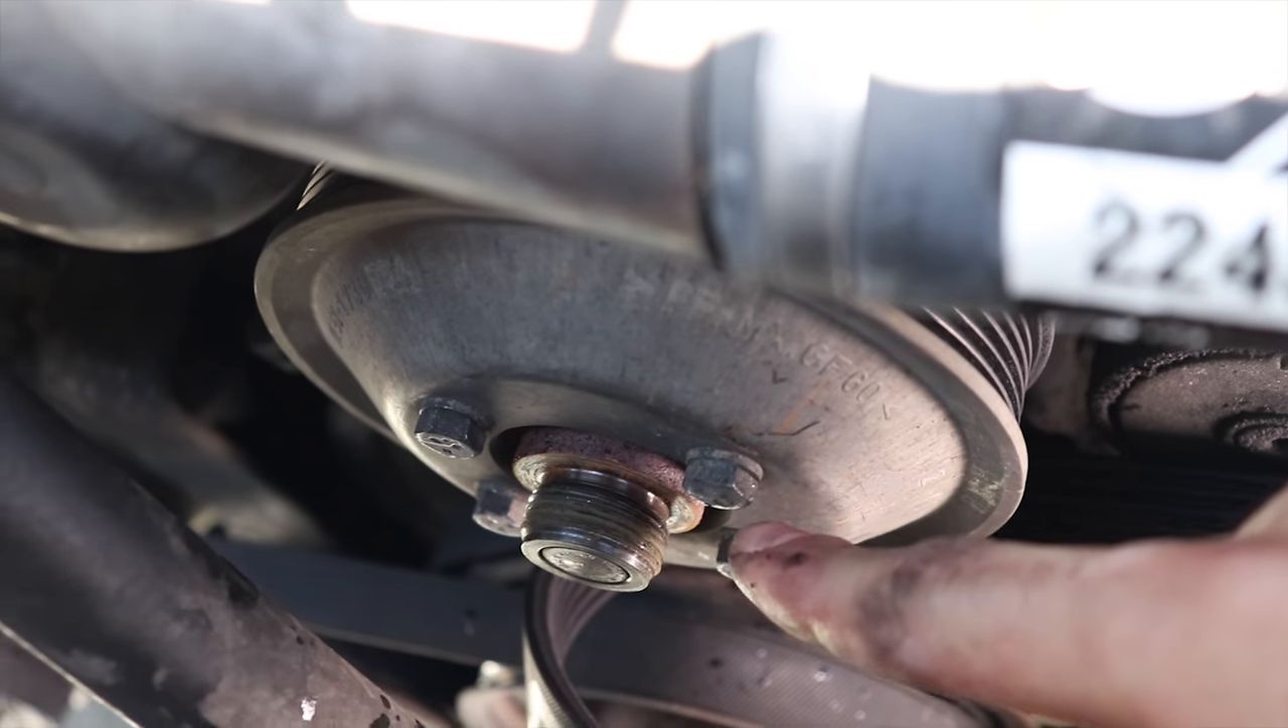Now all we've got to do is take these four 10mm bolts off and pull the pulley off.